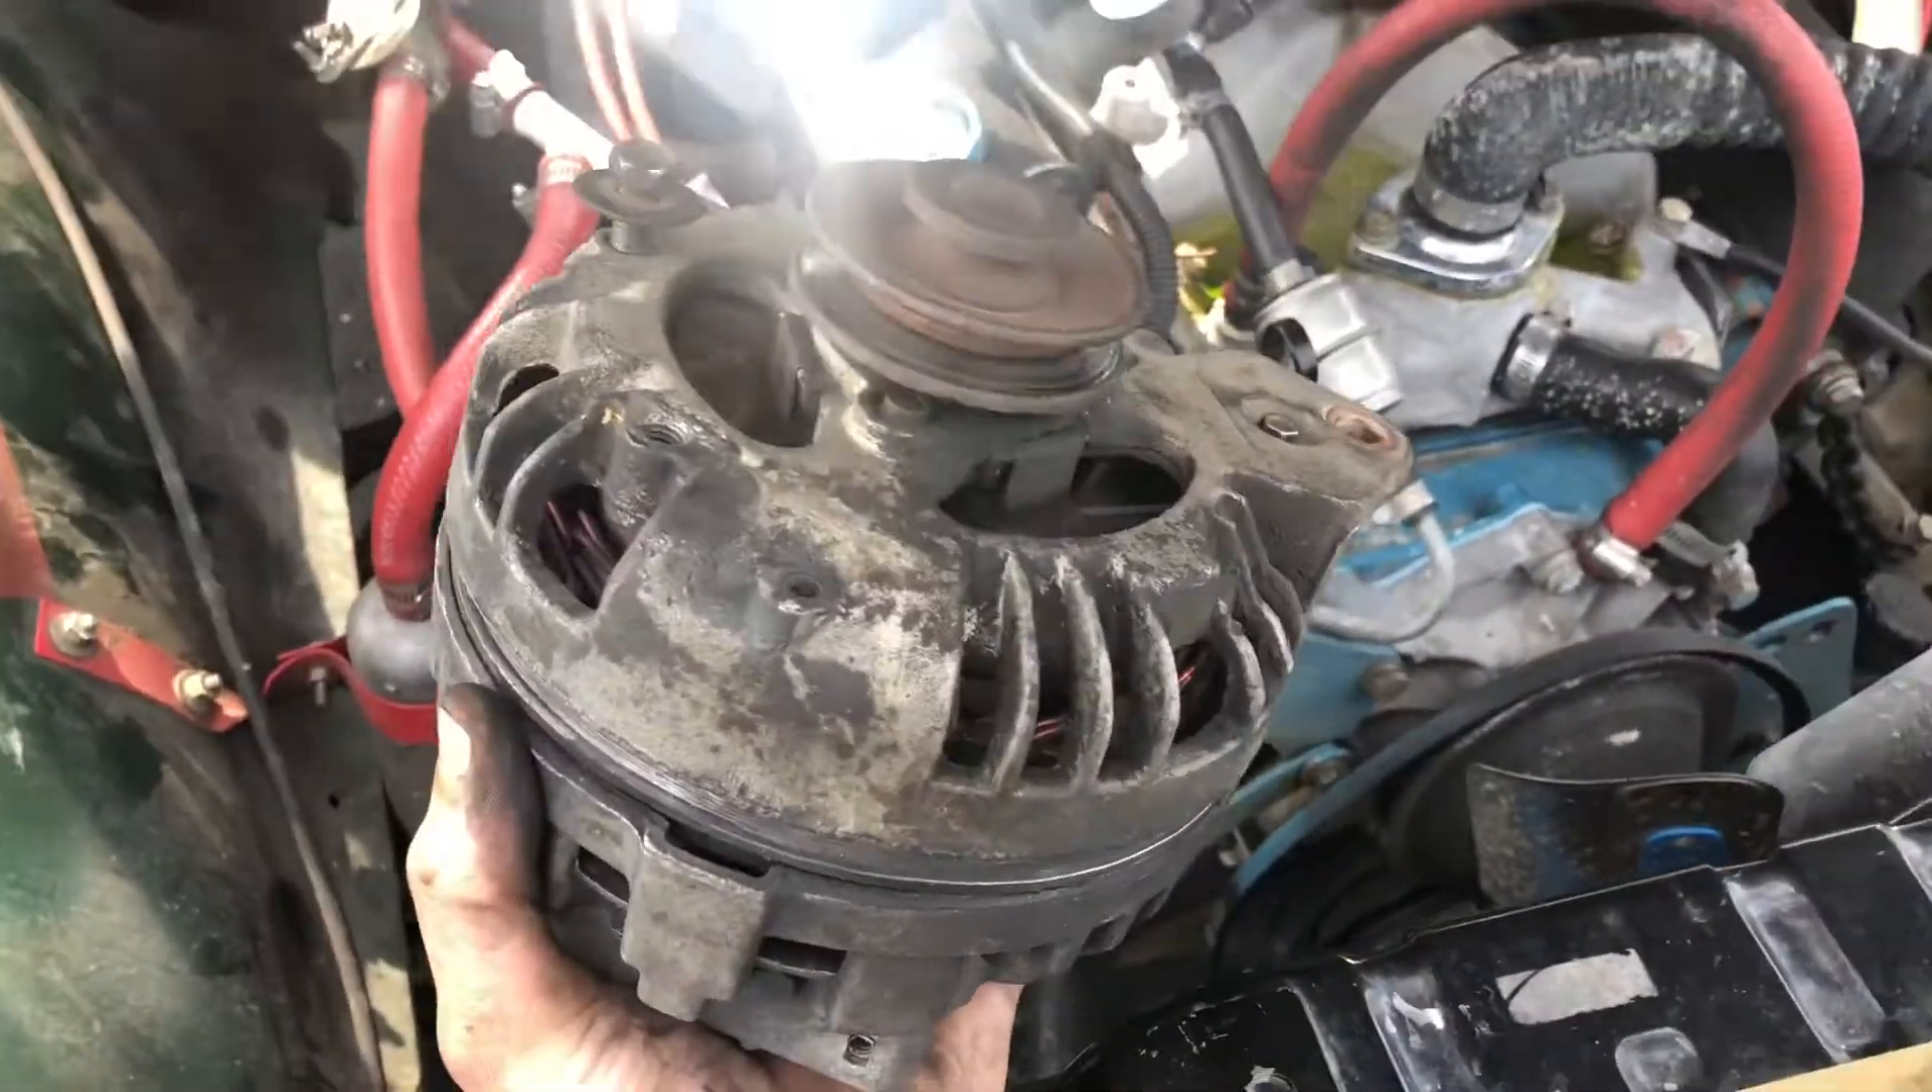Okay guys, the alternator is out. Here it is.